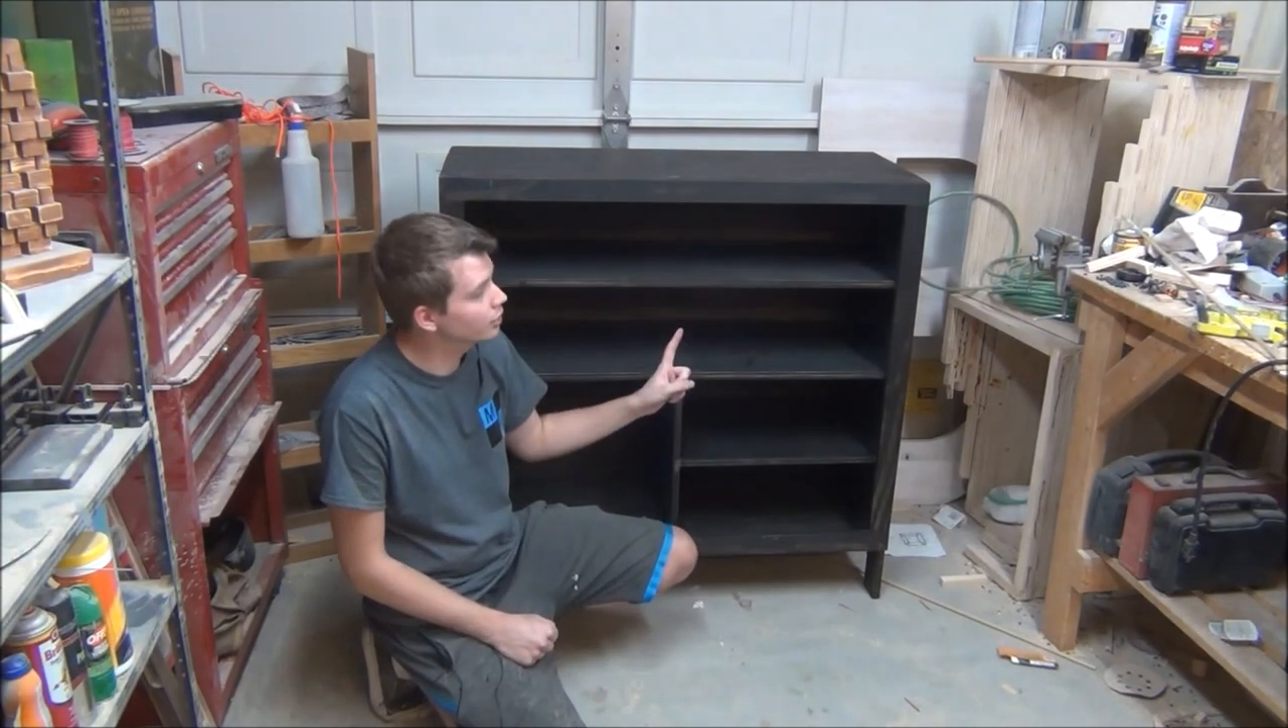Now that the stain is dry, all that's left to do is to take a few hinges and mount the doors.